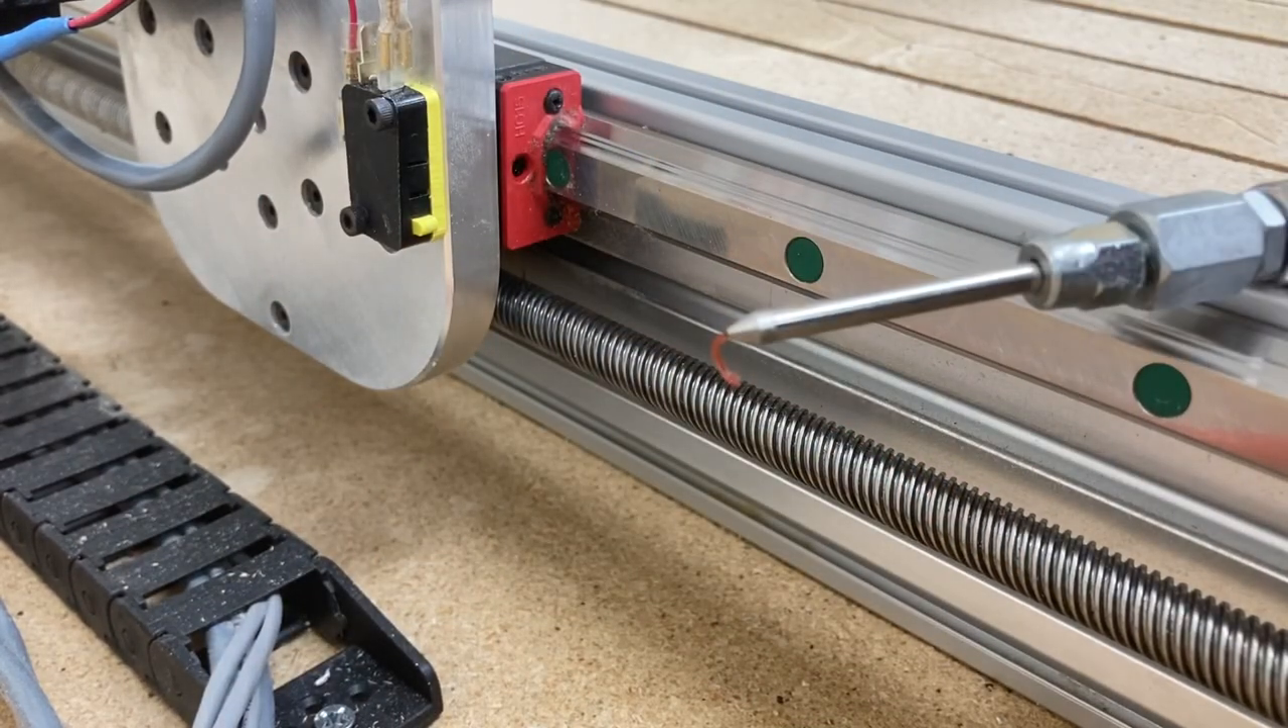Now you can see I have this needle in position on the end of the grease gun hose and if I squeeze the handle you can see that very thin stream come out.